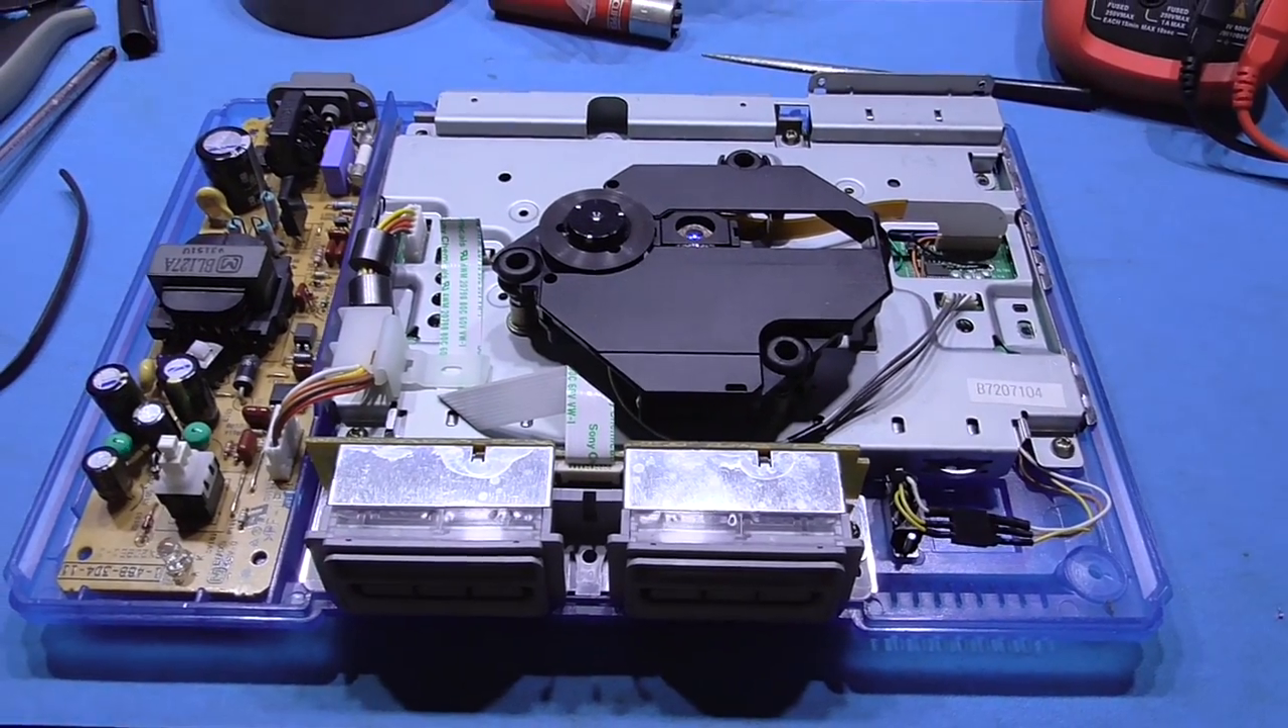So, yeah, I just need to put the lid back on now, guys, and go and test this out.